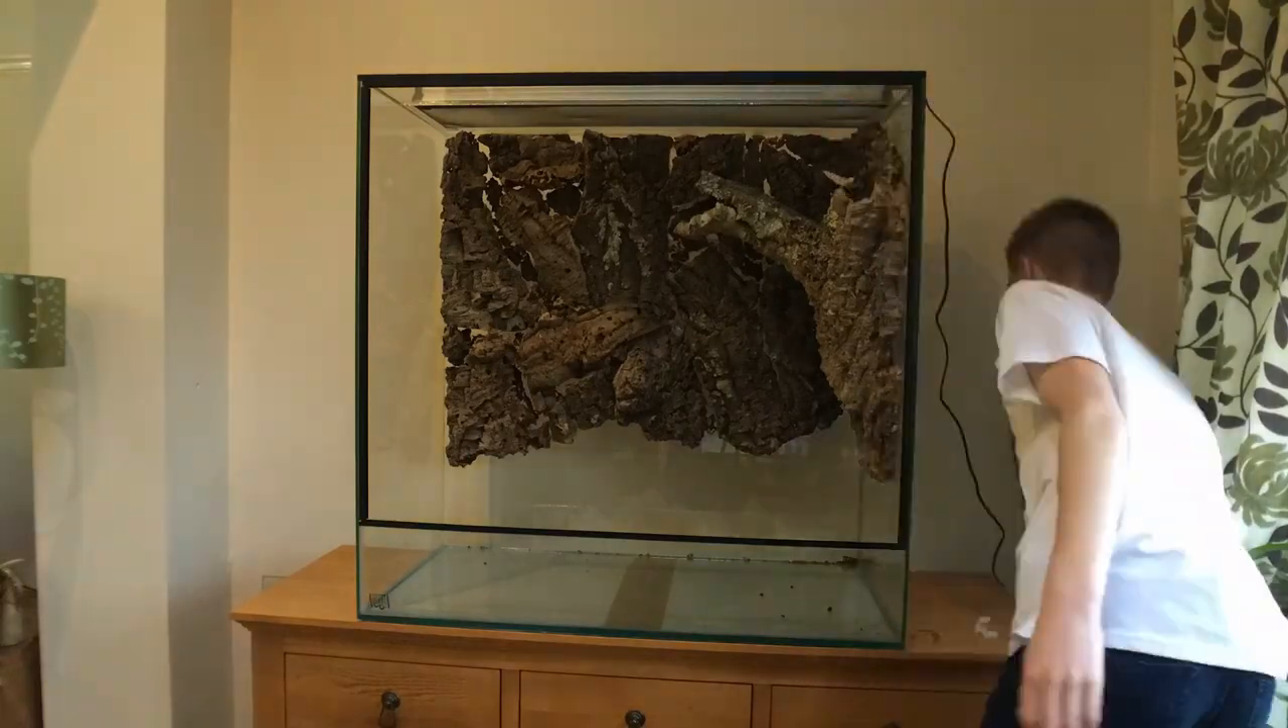There are gaps between the pieces of cork bark at this point that allow you to see right through the back of the enclosure to the wall behind.